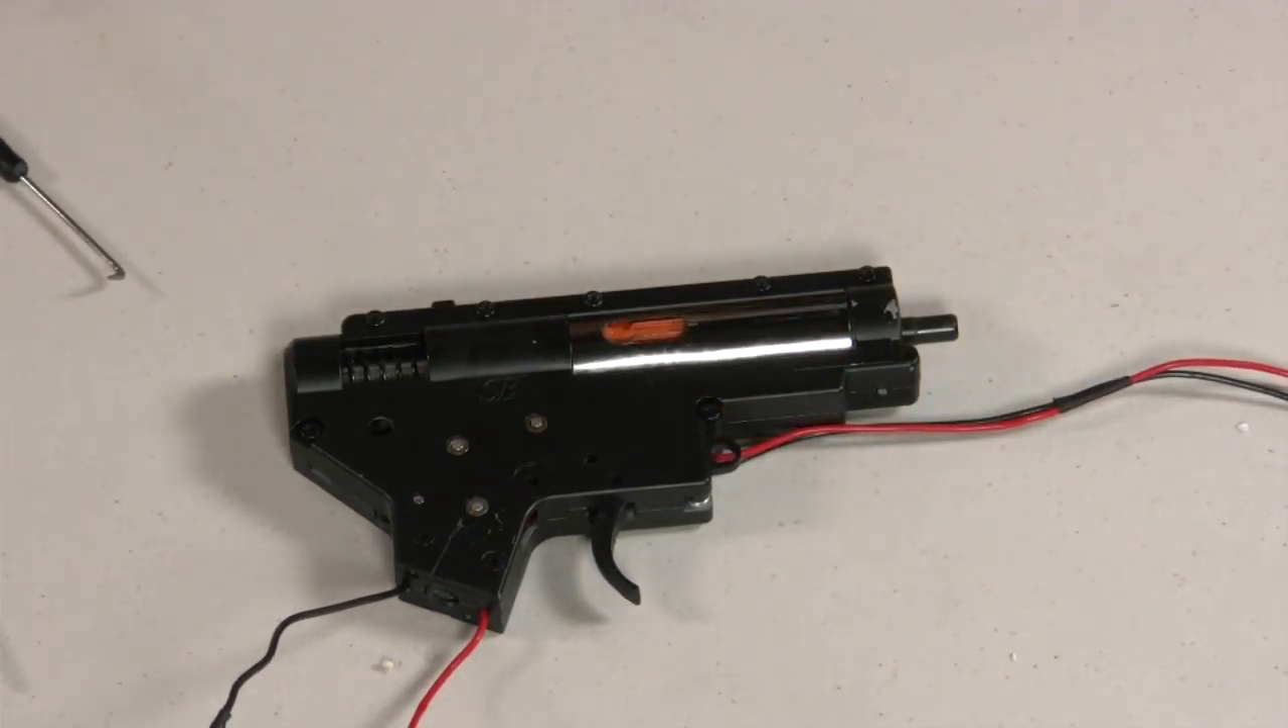And your gearbox should essentially look like this when it's fully assembled.